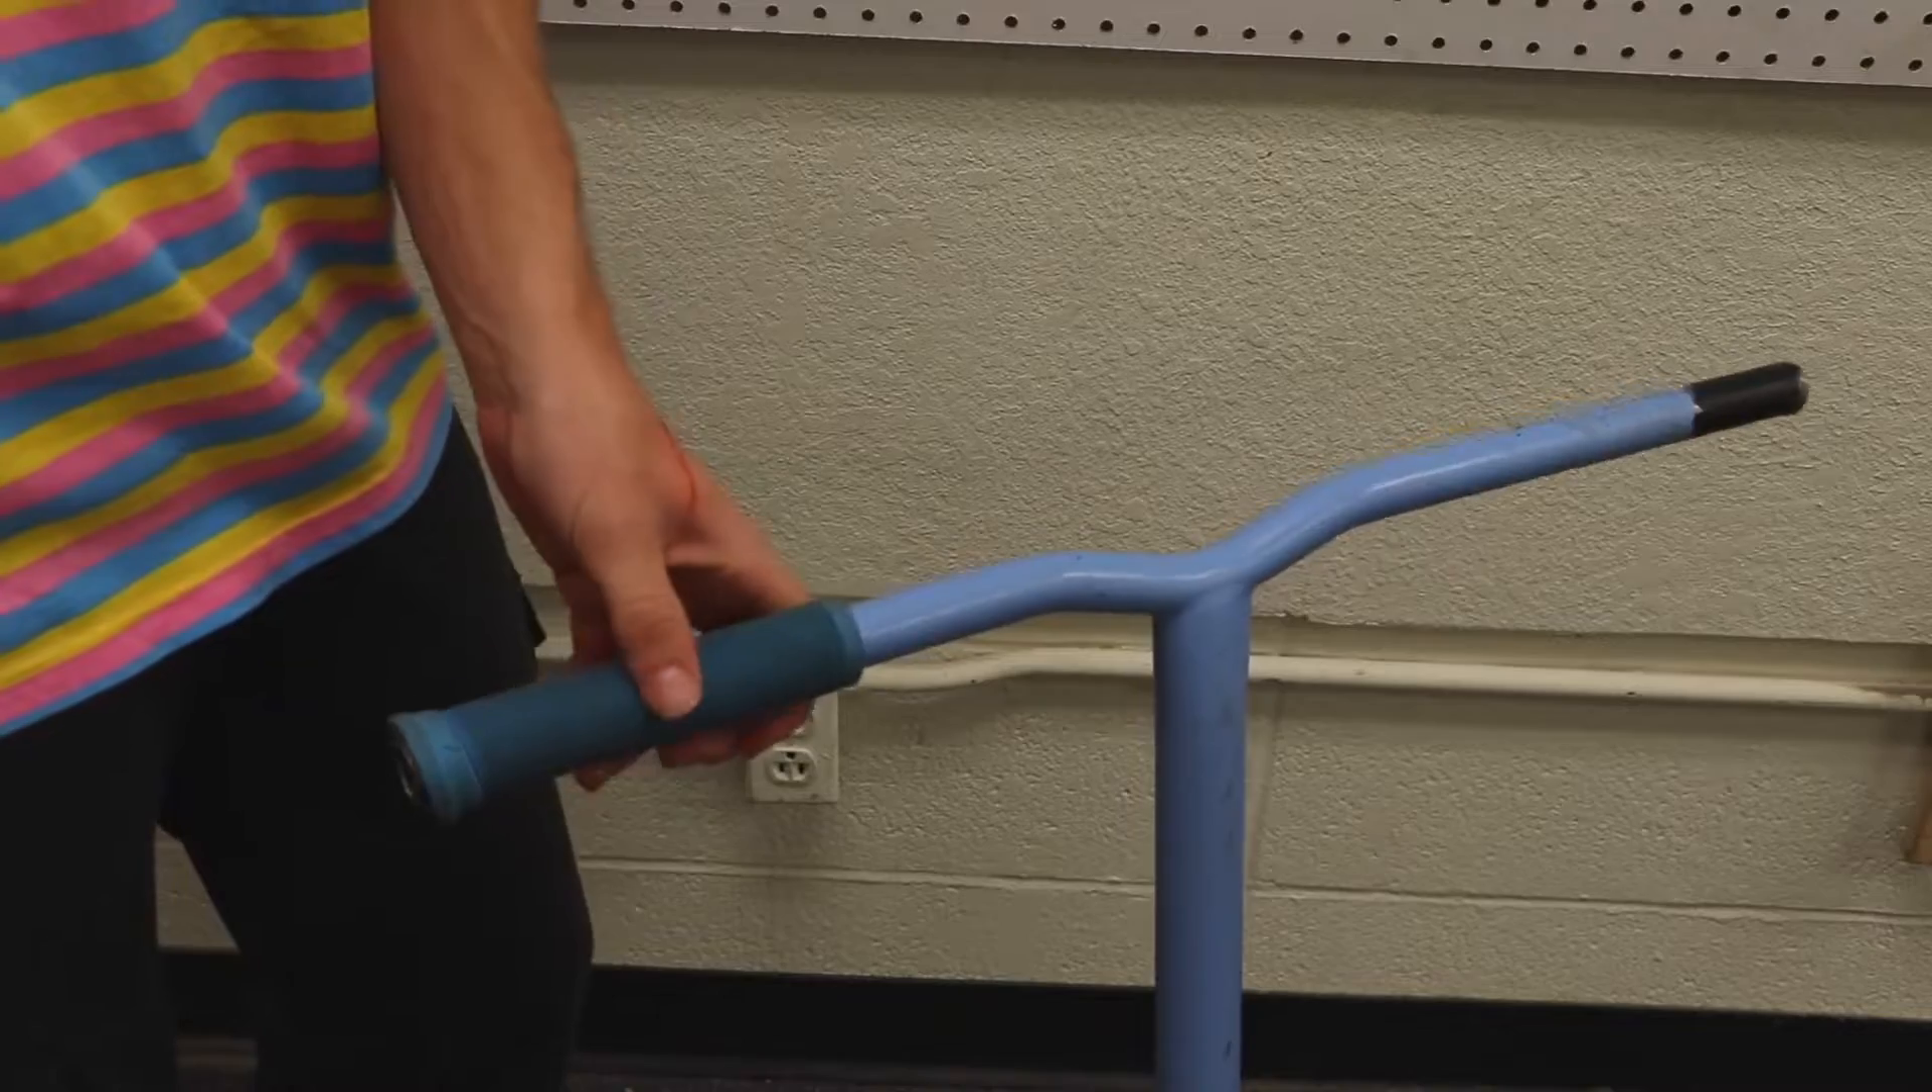Now we got one grip applied, now we're going to do the same for the back.